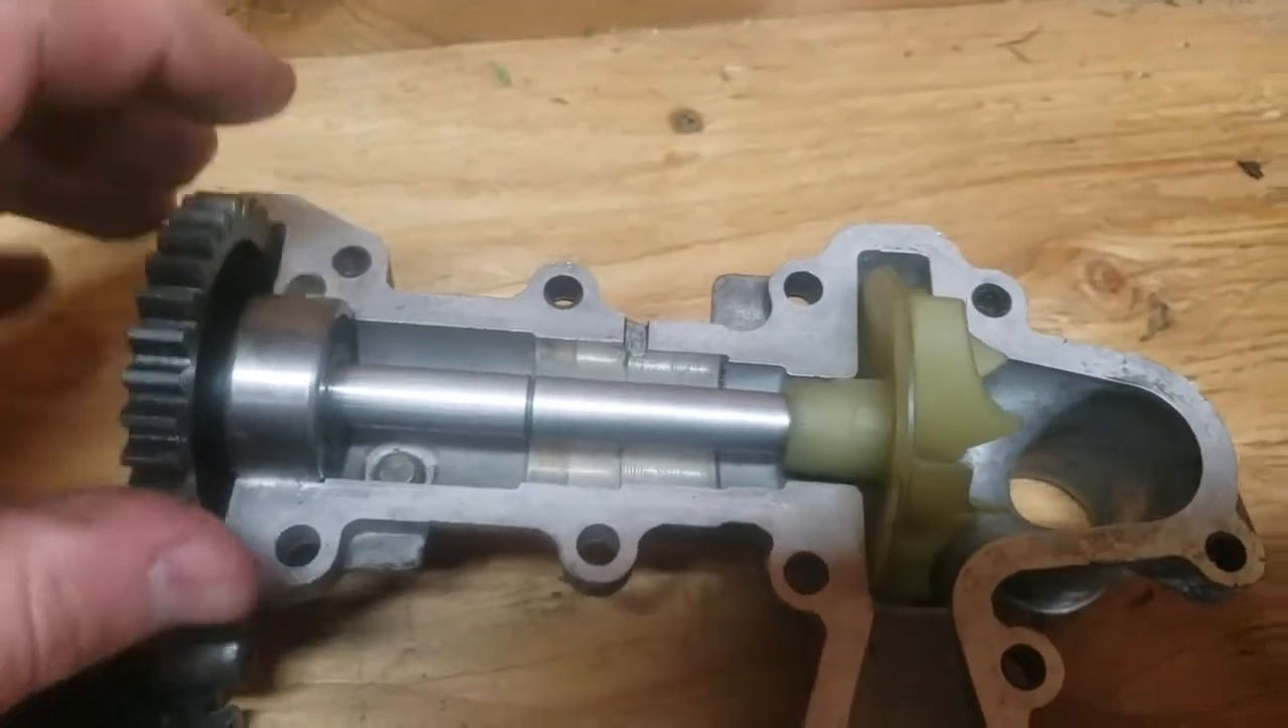Water gear your water pump gear basically just fits in like that.